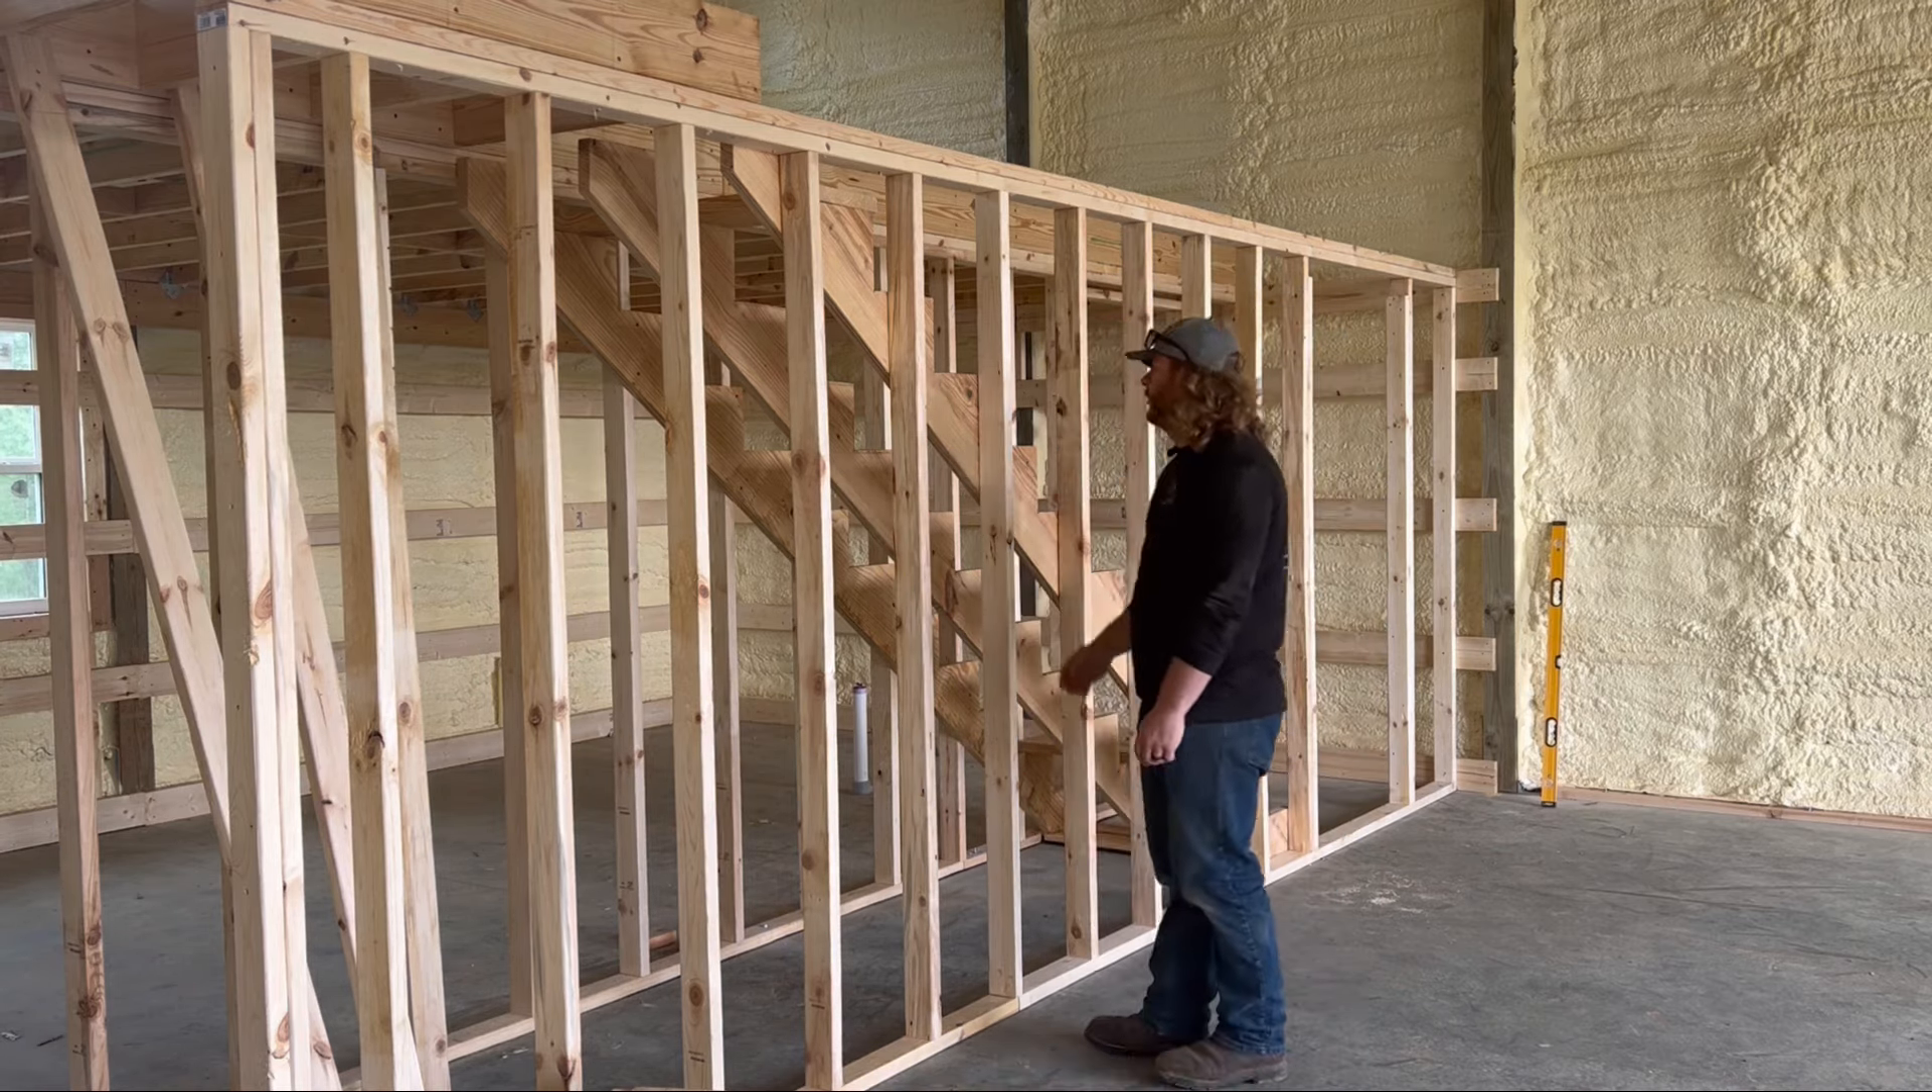So yeah, we got the stud wall up.